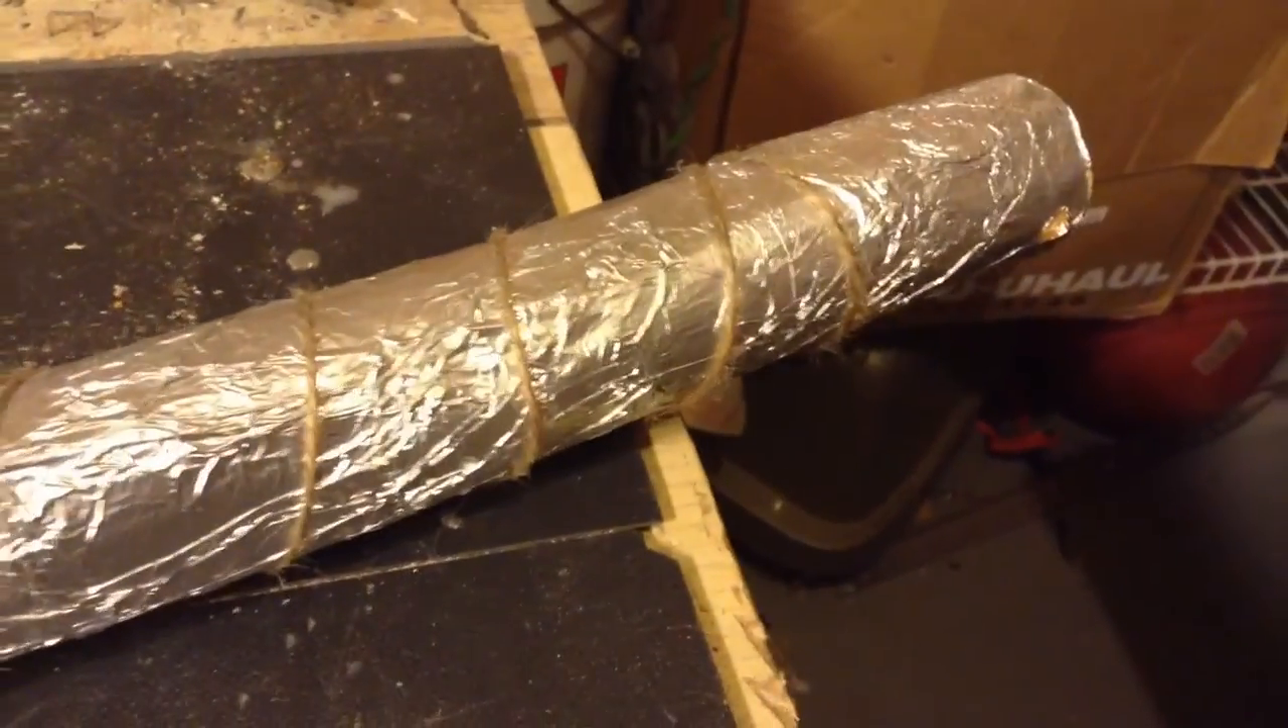I got a long piece of aluminum foil and wrapped it around the entire business side of the of the club and just to keep it all on there I added some twine.